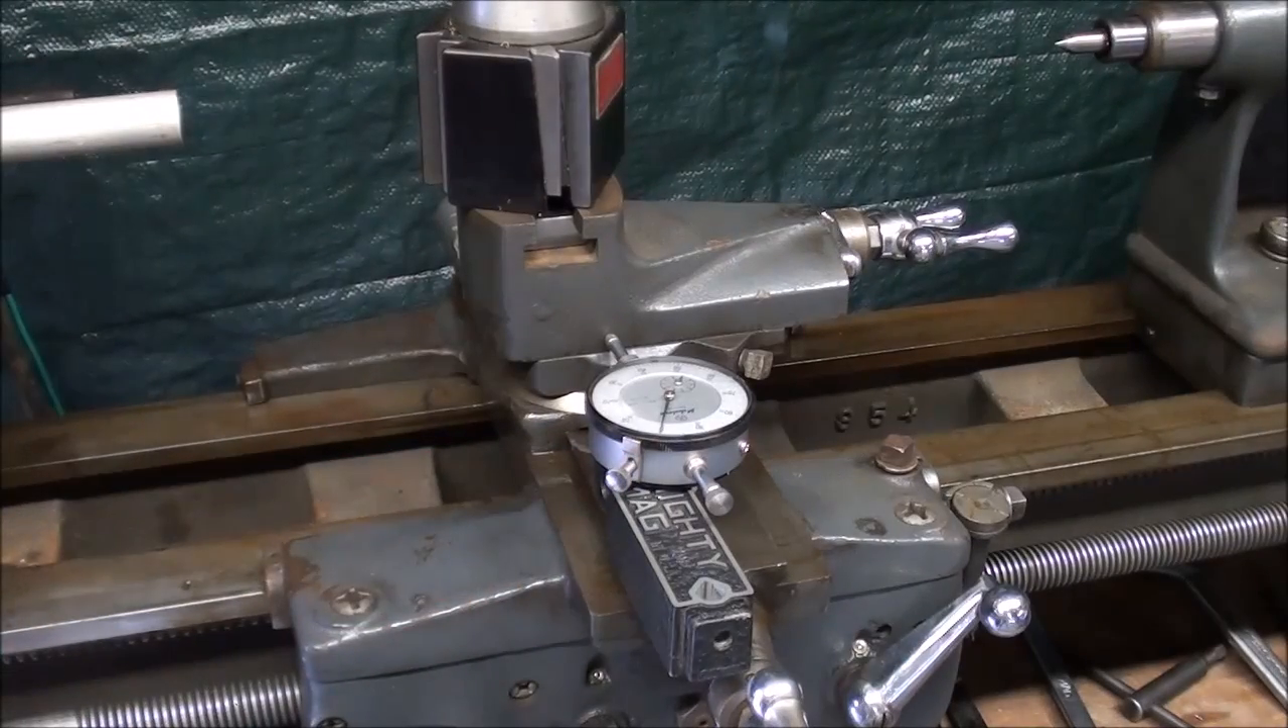But you can see that I've turned the compound around, and I've got the indicator mounted here and zeroed out.